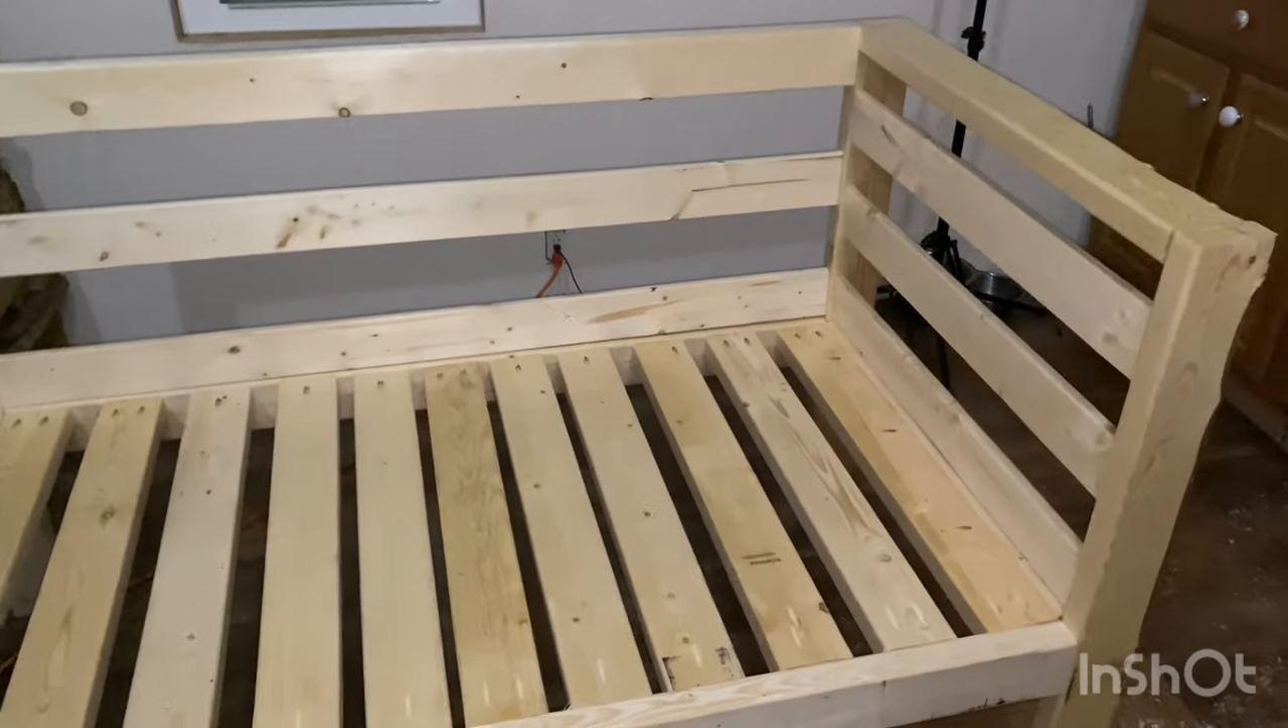So, the frame and everything is done now. We got all the seat slats and all the back slats and the side slats and such.